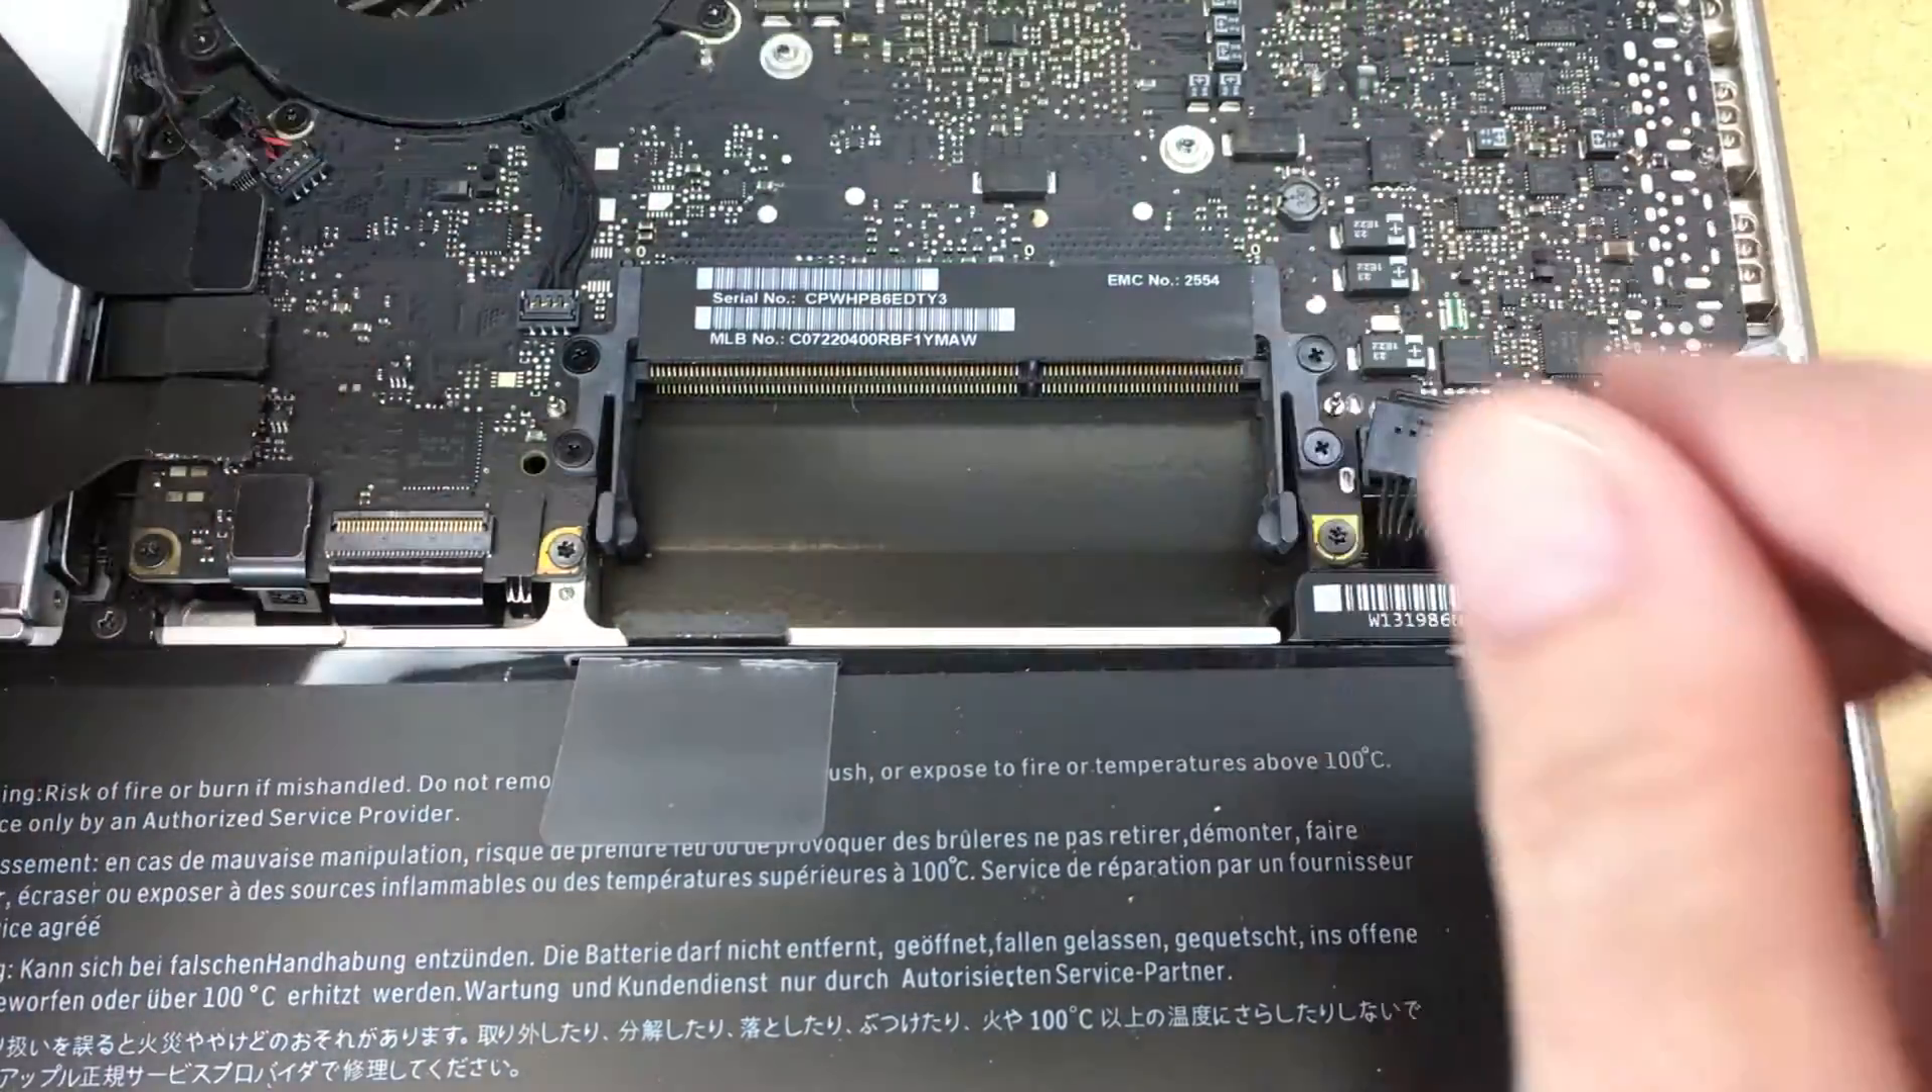So now we have both RAM modules out and these are the modules I'm using and again I'll put a link in the description of these.